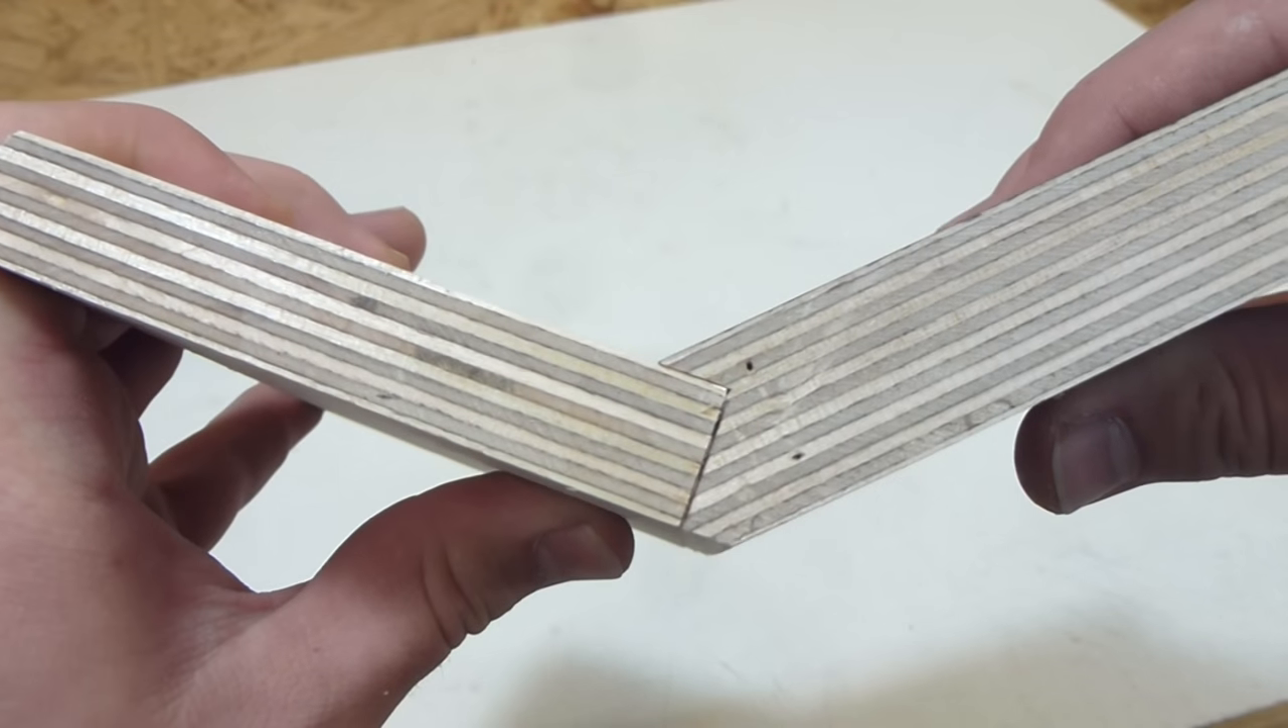Then I simply set the blade height and fence so that I could cut out the shape. As you can see it fits together quite nicely.